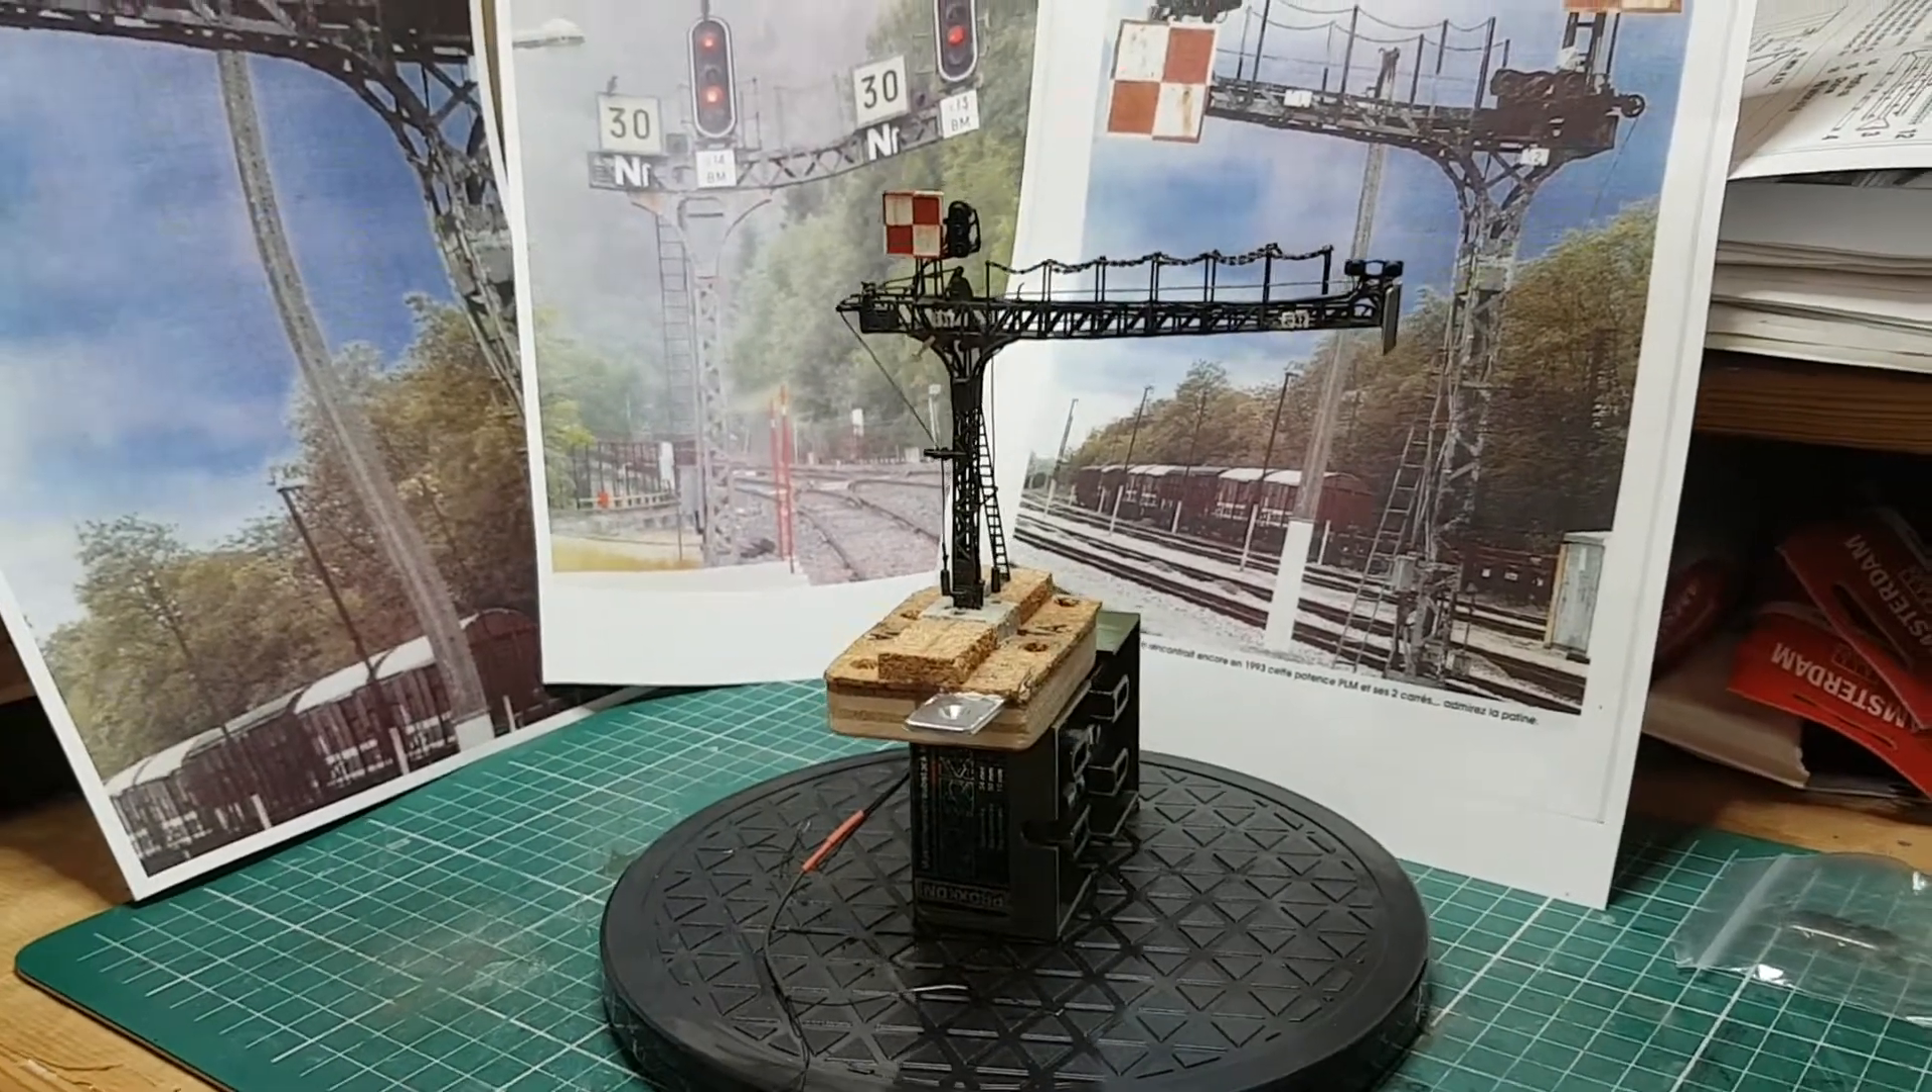Alors tout d'abord la potence a été fixée sur son socle.